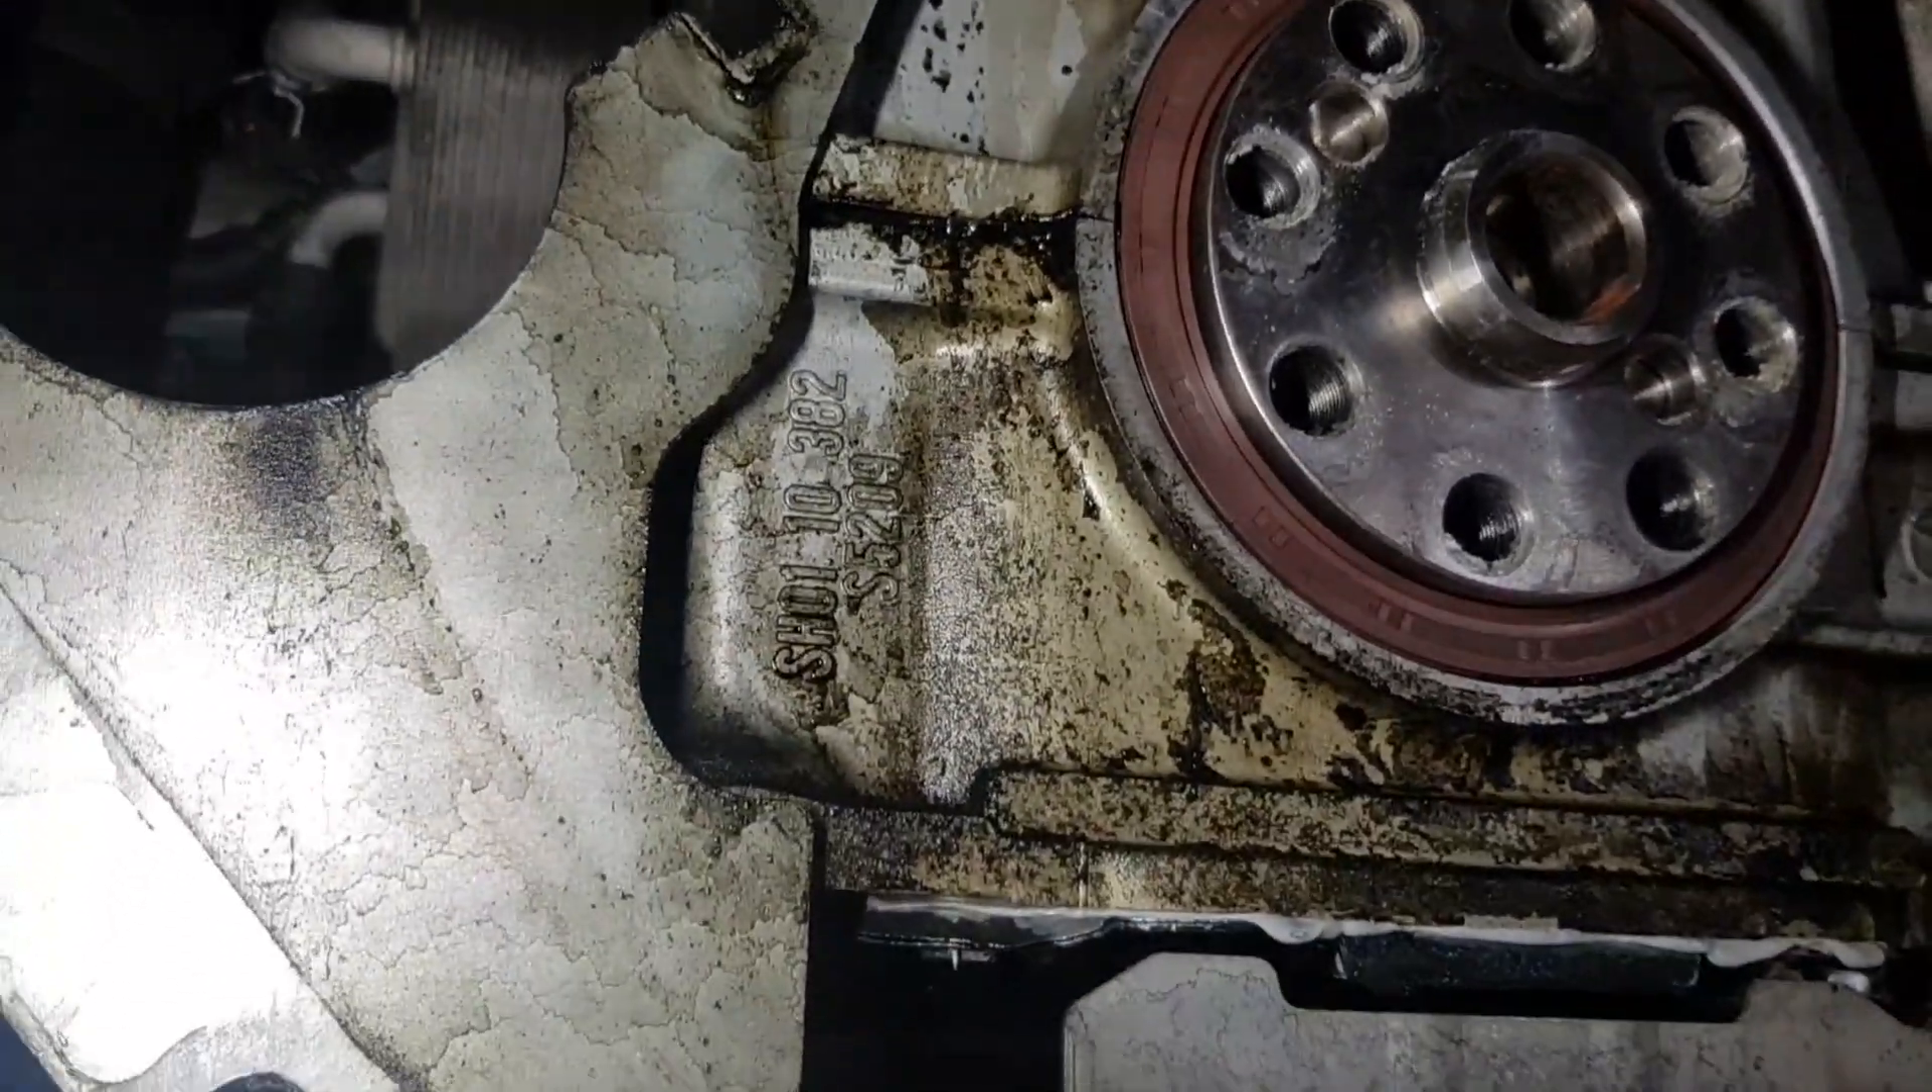As you can see, a visible gap exists between the lower and upper engine blocks.